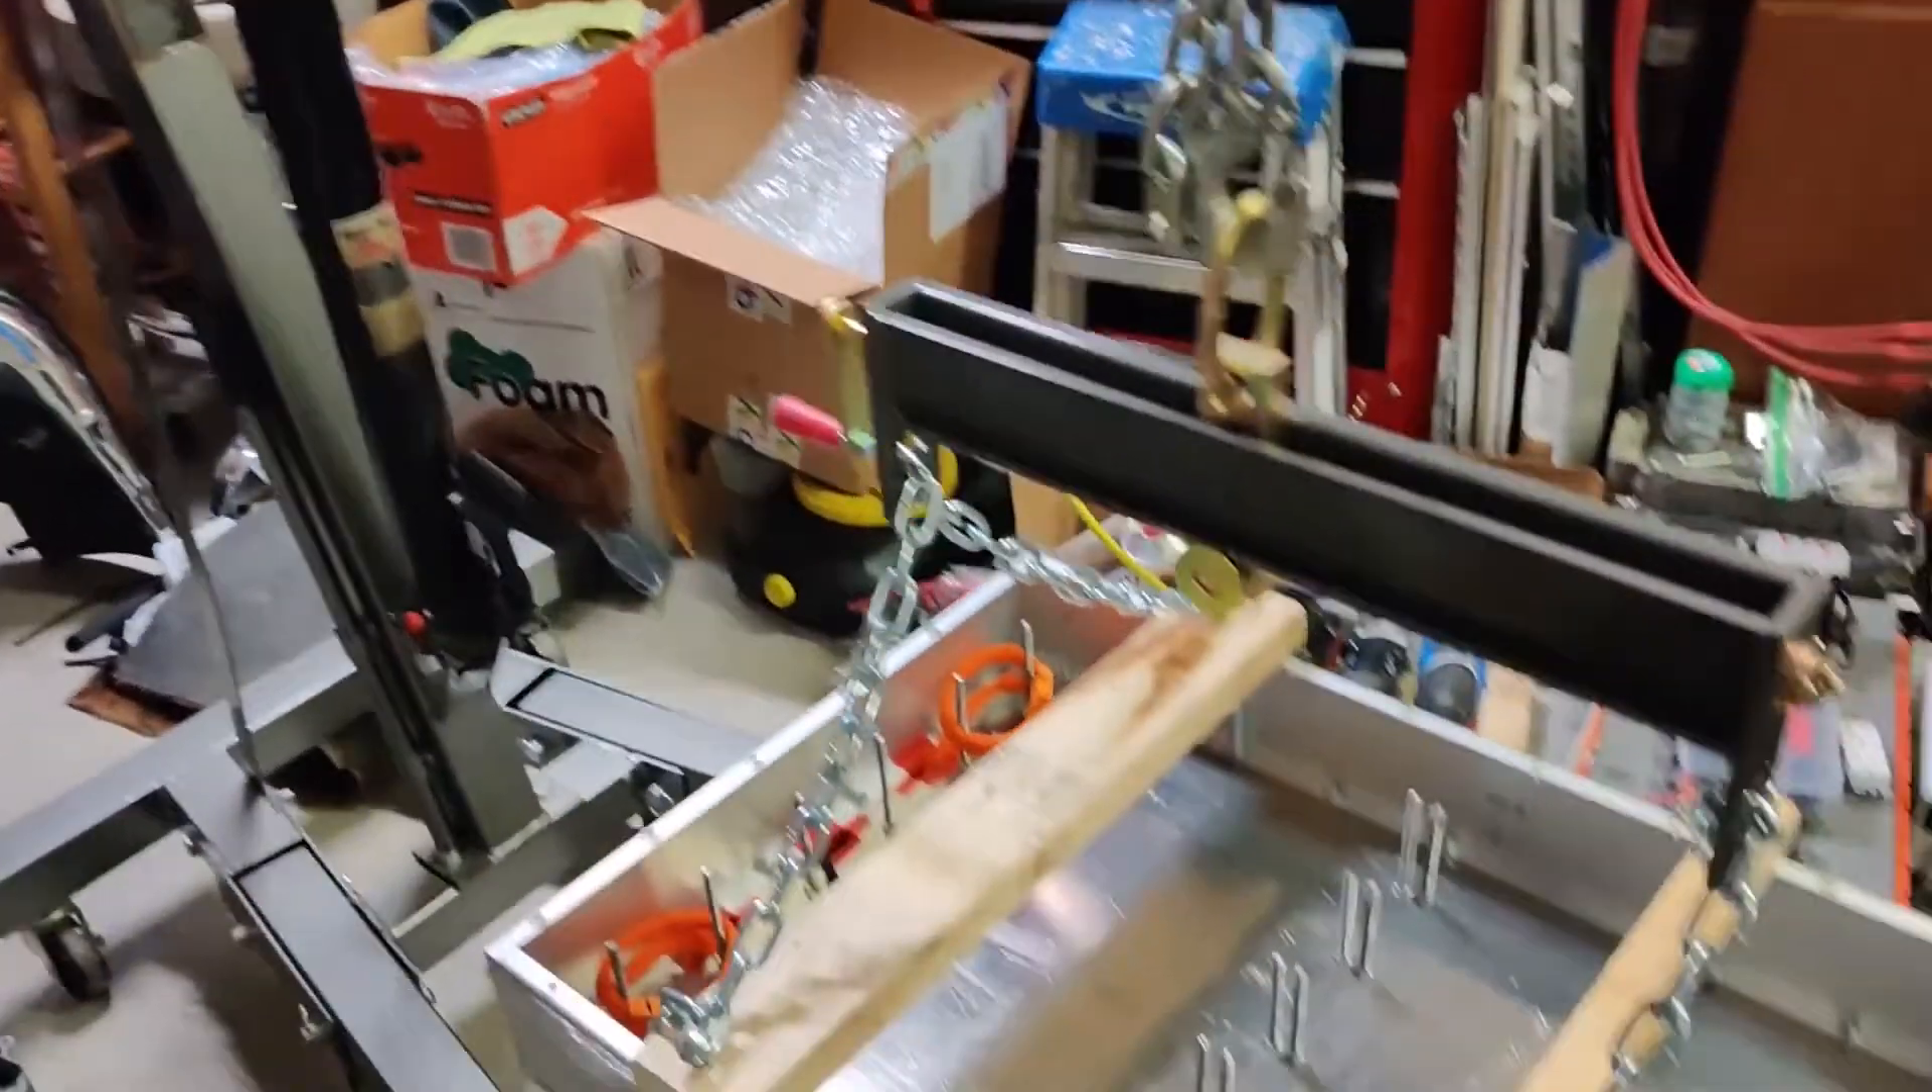So I got everything hooked up to the hoist and it's ready for installation.